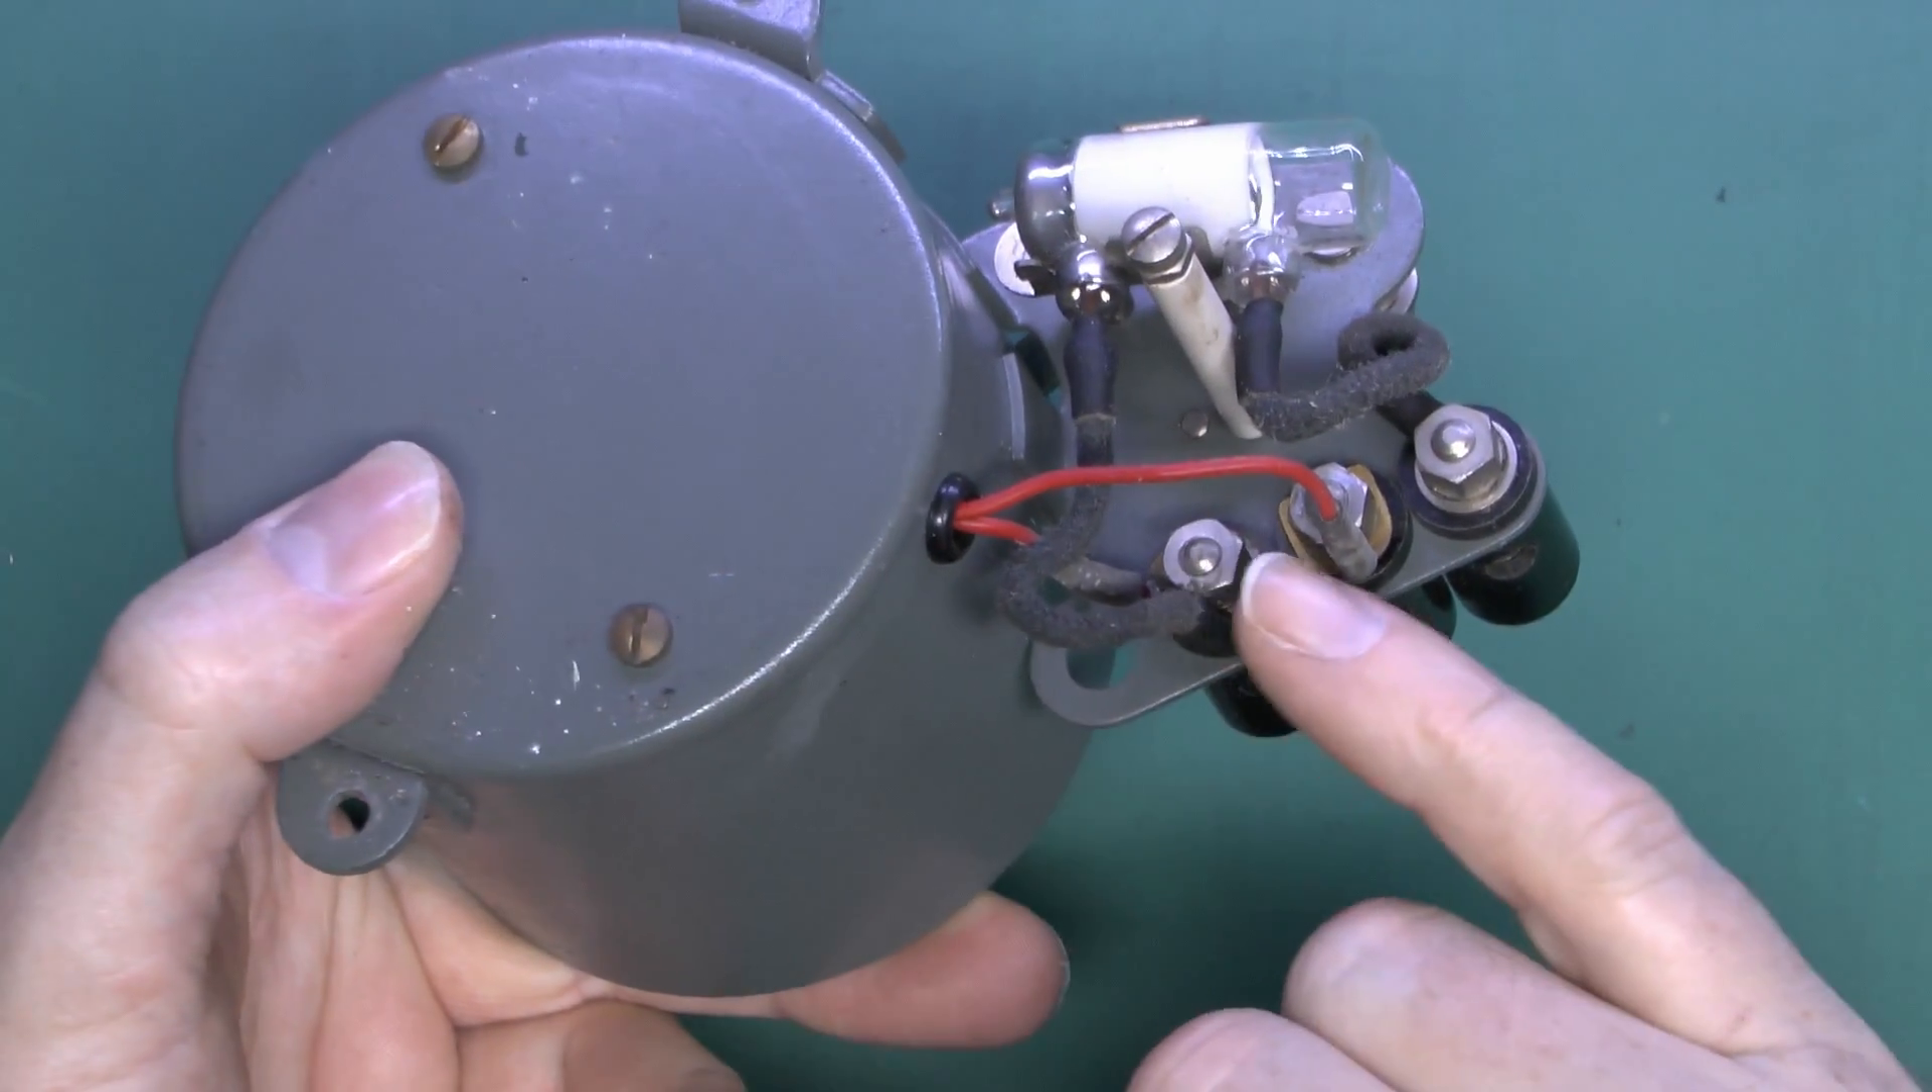And we've got some connections already in place here, suggested on the instructions. So two red wires here, which go into the casing.